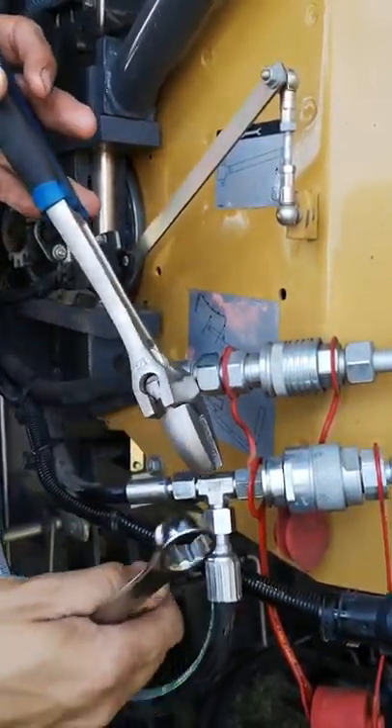So we've installed this T into the factory line here and now we're going to tighten on the pipe like so.